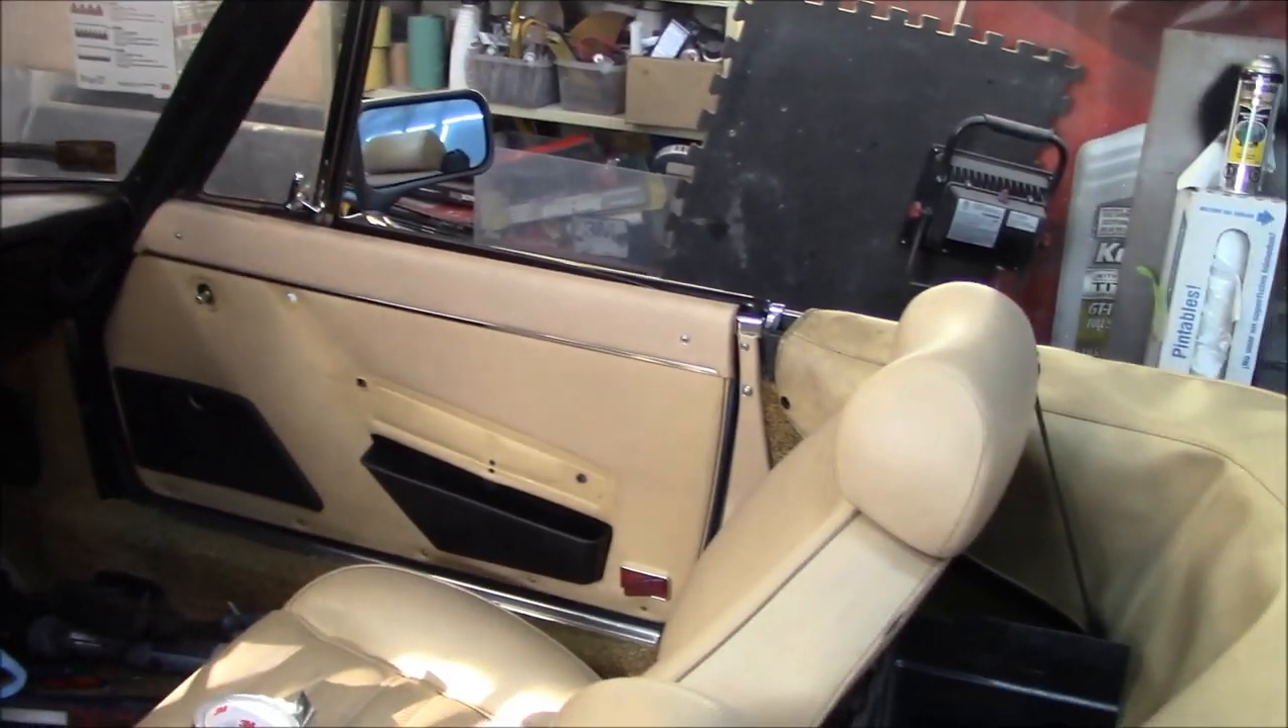And as you may notice I haven't put the door handle or the crank back on.